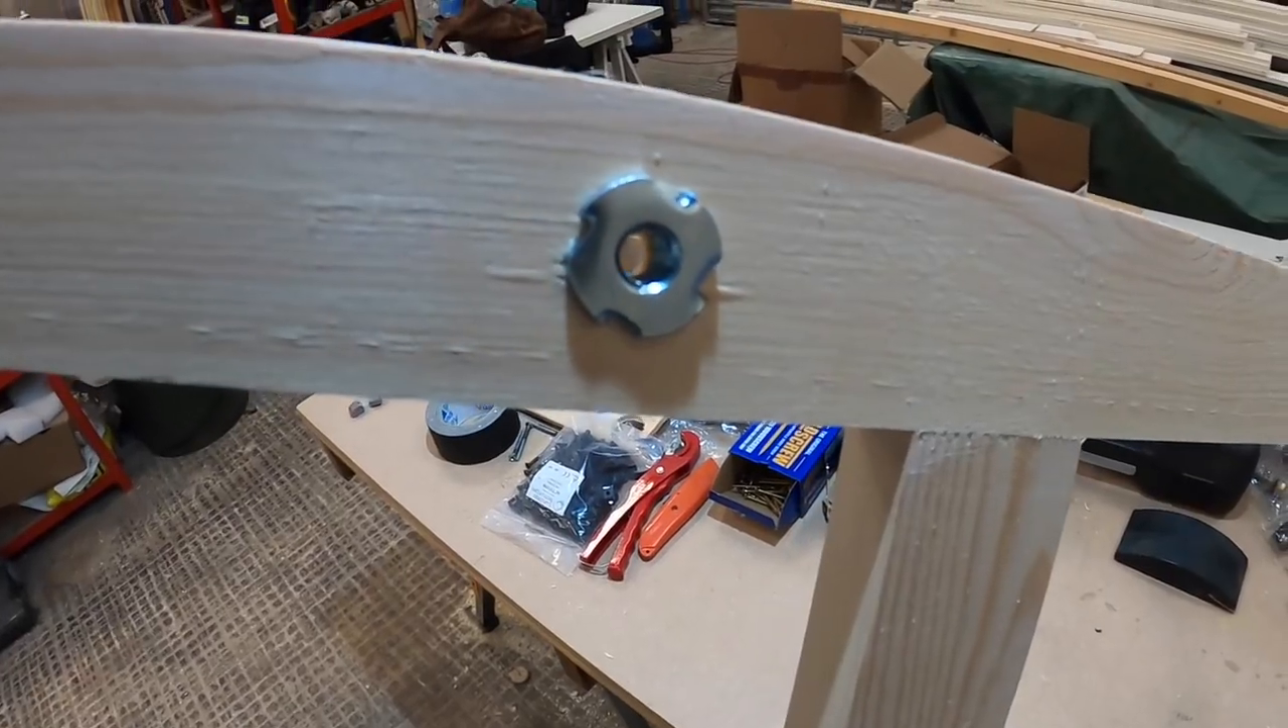There we have our bits attached in on the rear side.